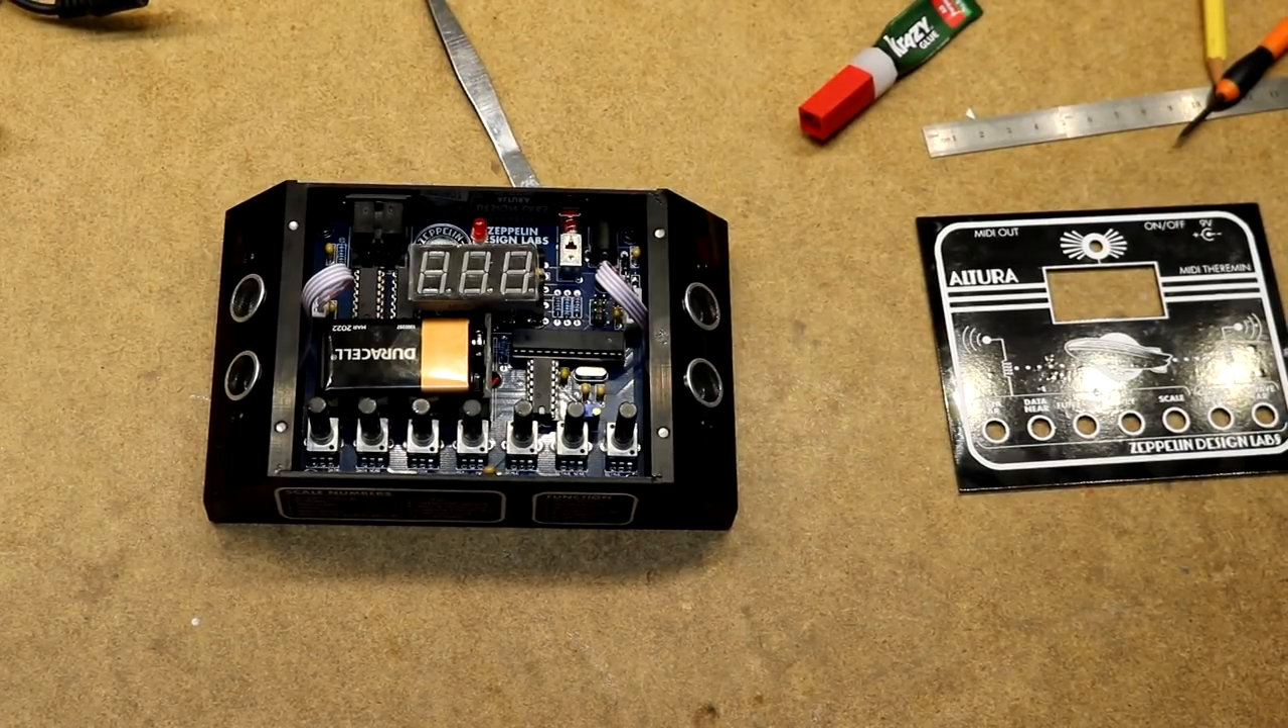Okay, so I finished mounting the Theremin in its case.